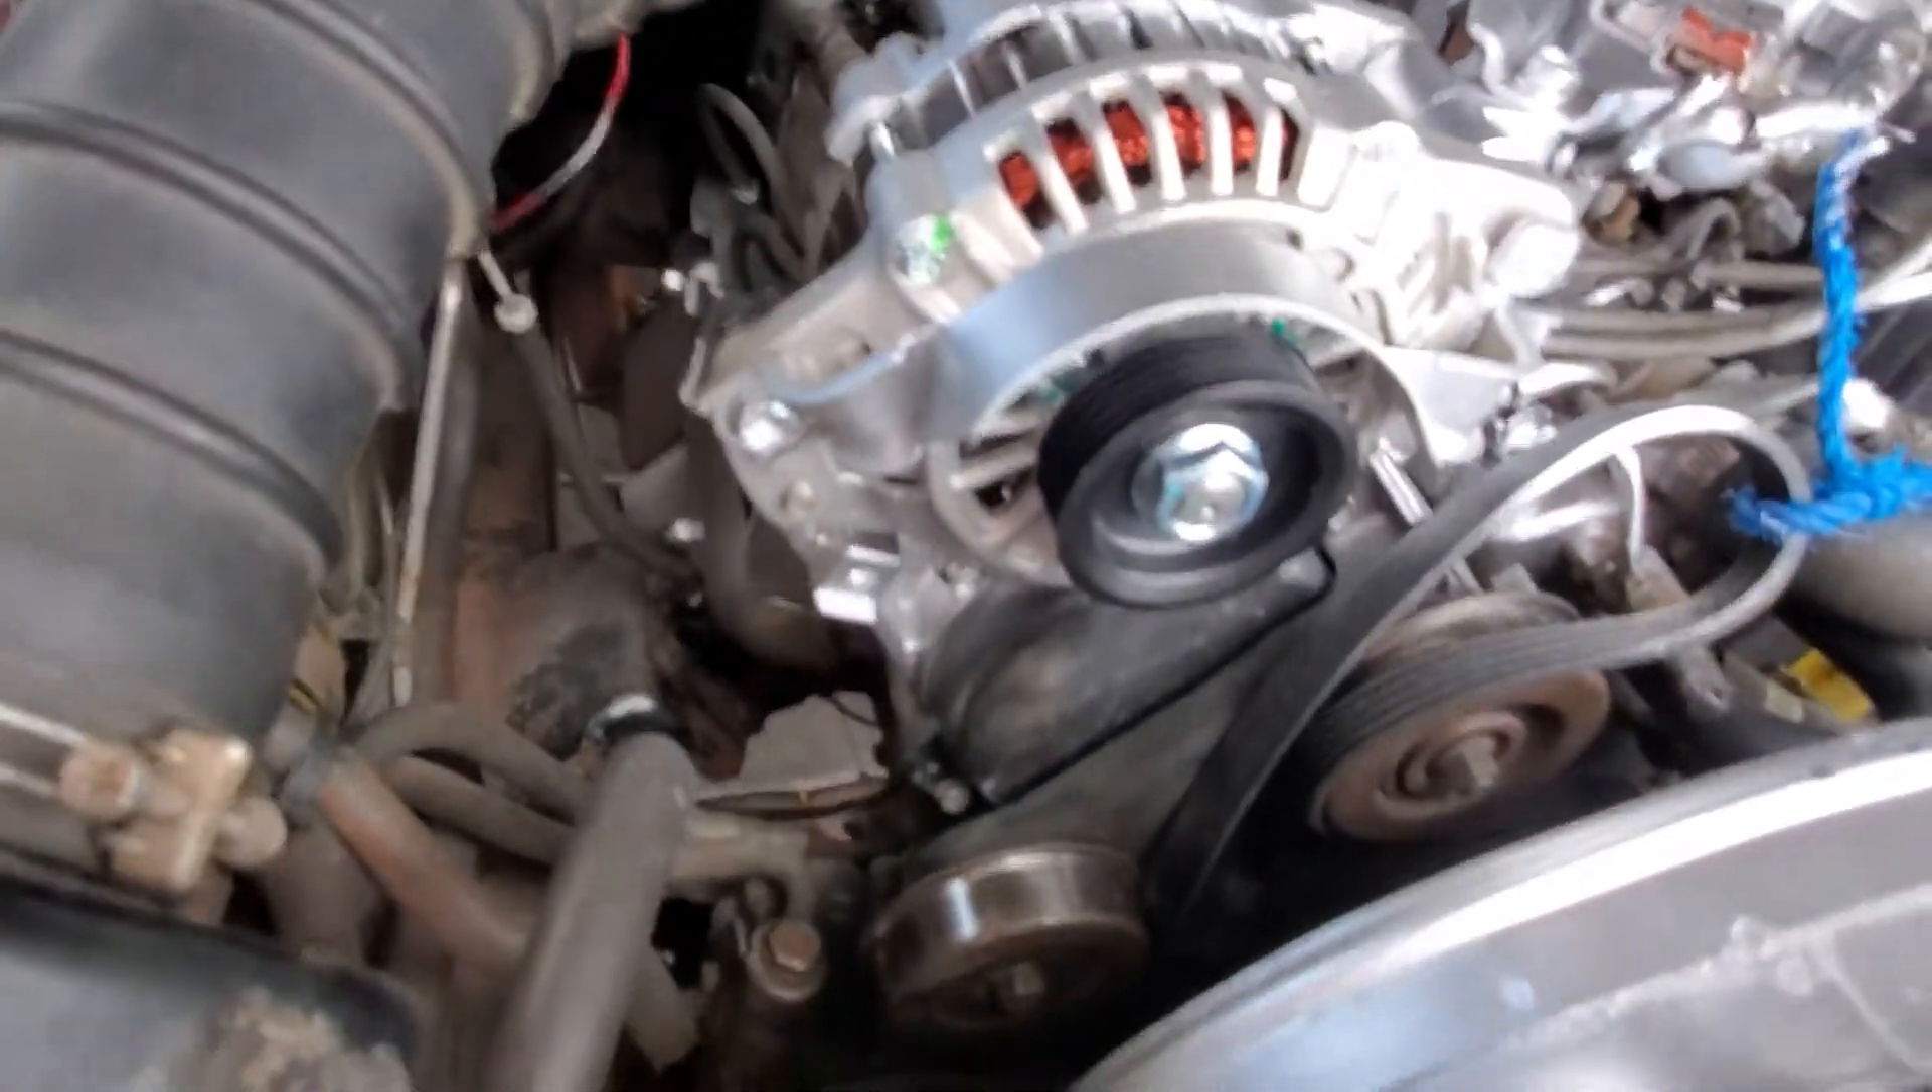Ok pueden ver ya está colocado el nuevo alternador.